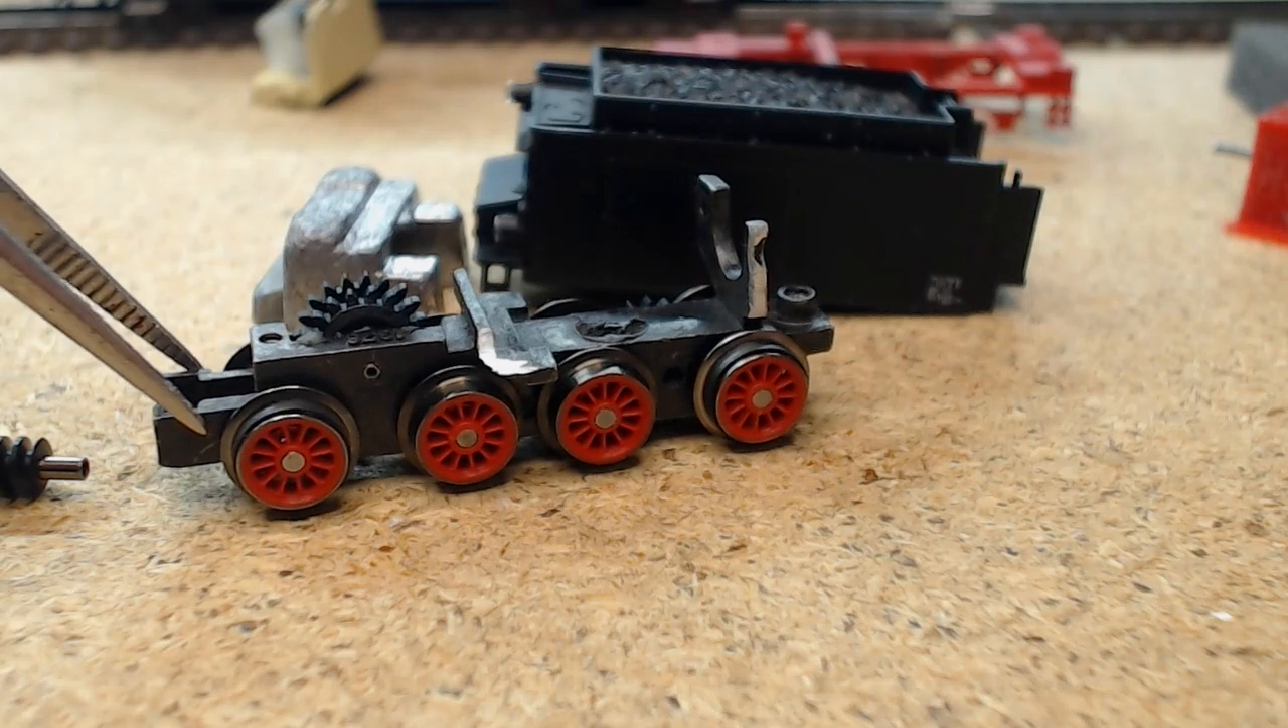Seht ihr jetzt ist das metall weg die räder sind wieder dran.